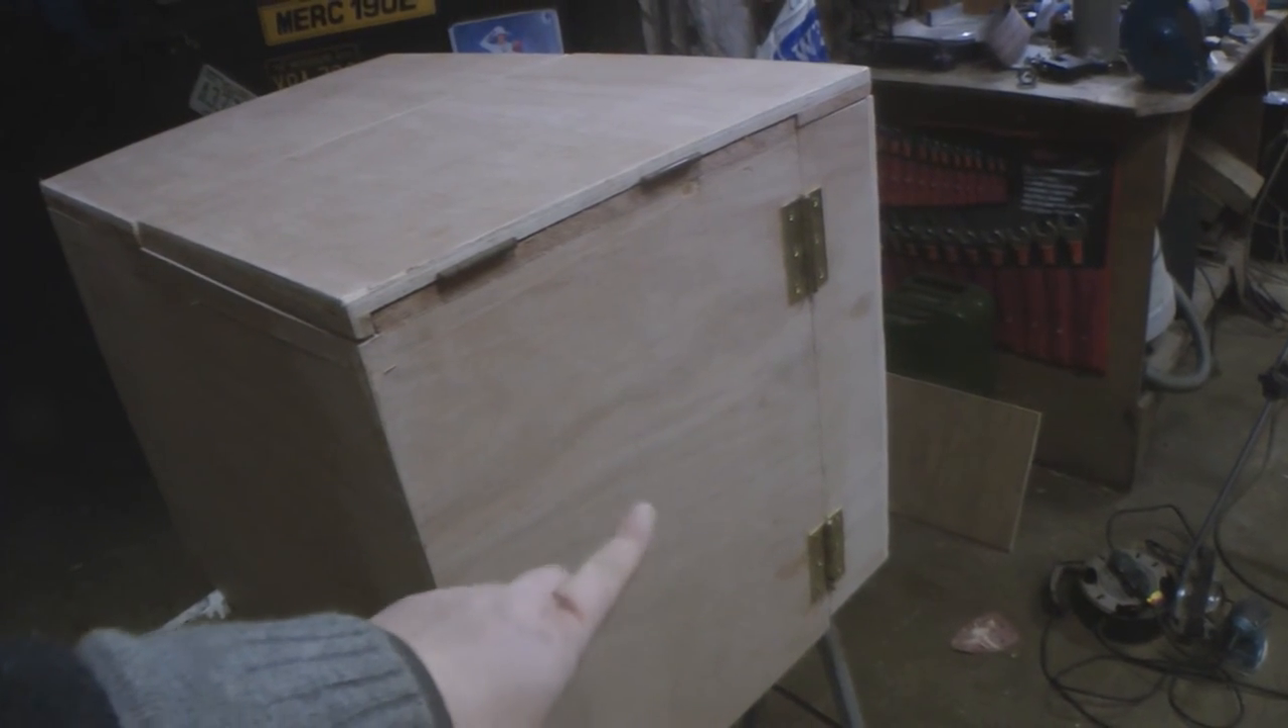So, as I said, I've still got to do the latch. I've still got to do handles.